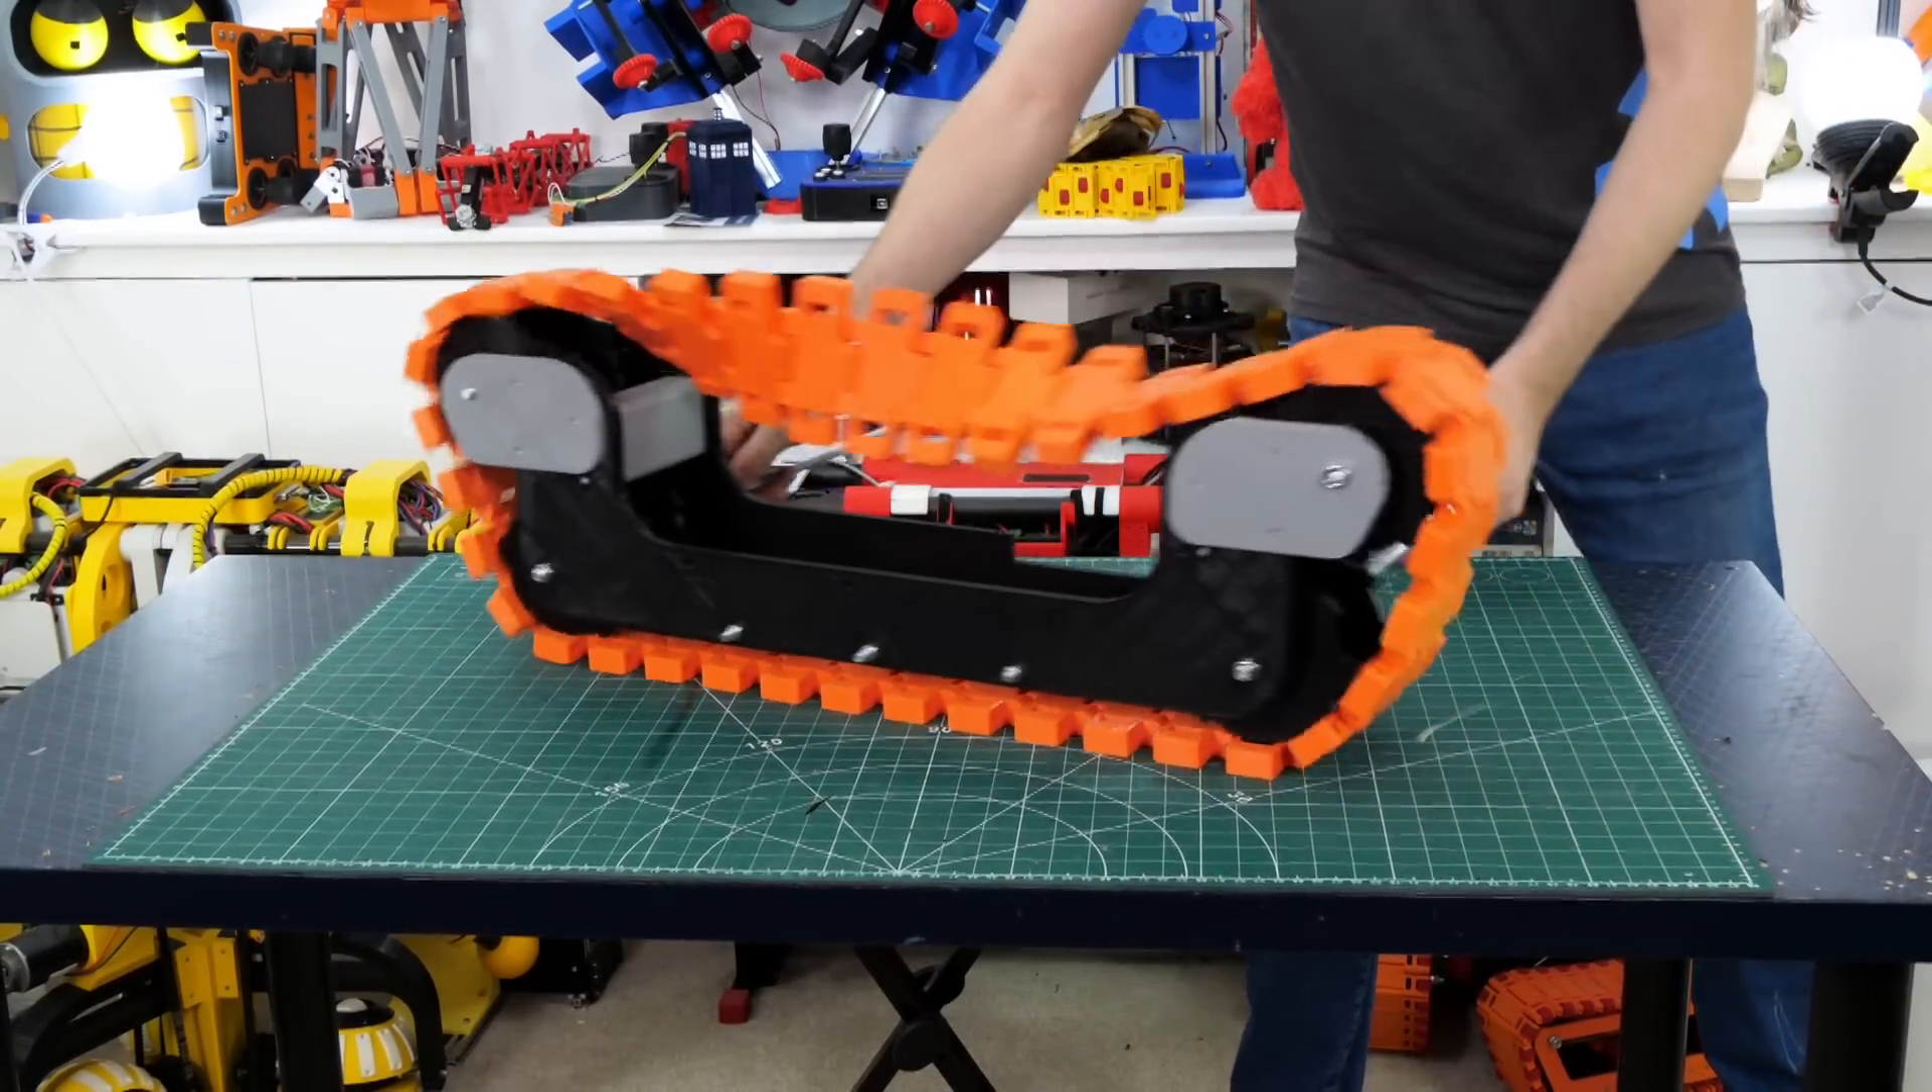With the assembly the length that is the minimum amount of track links I could get in there to get that twist in and have the track go all the way around is 37 links so there it is.